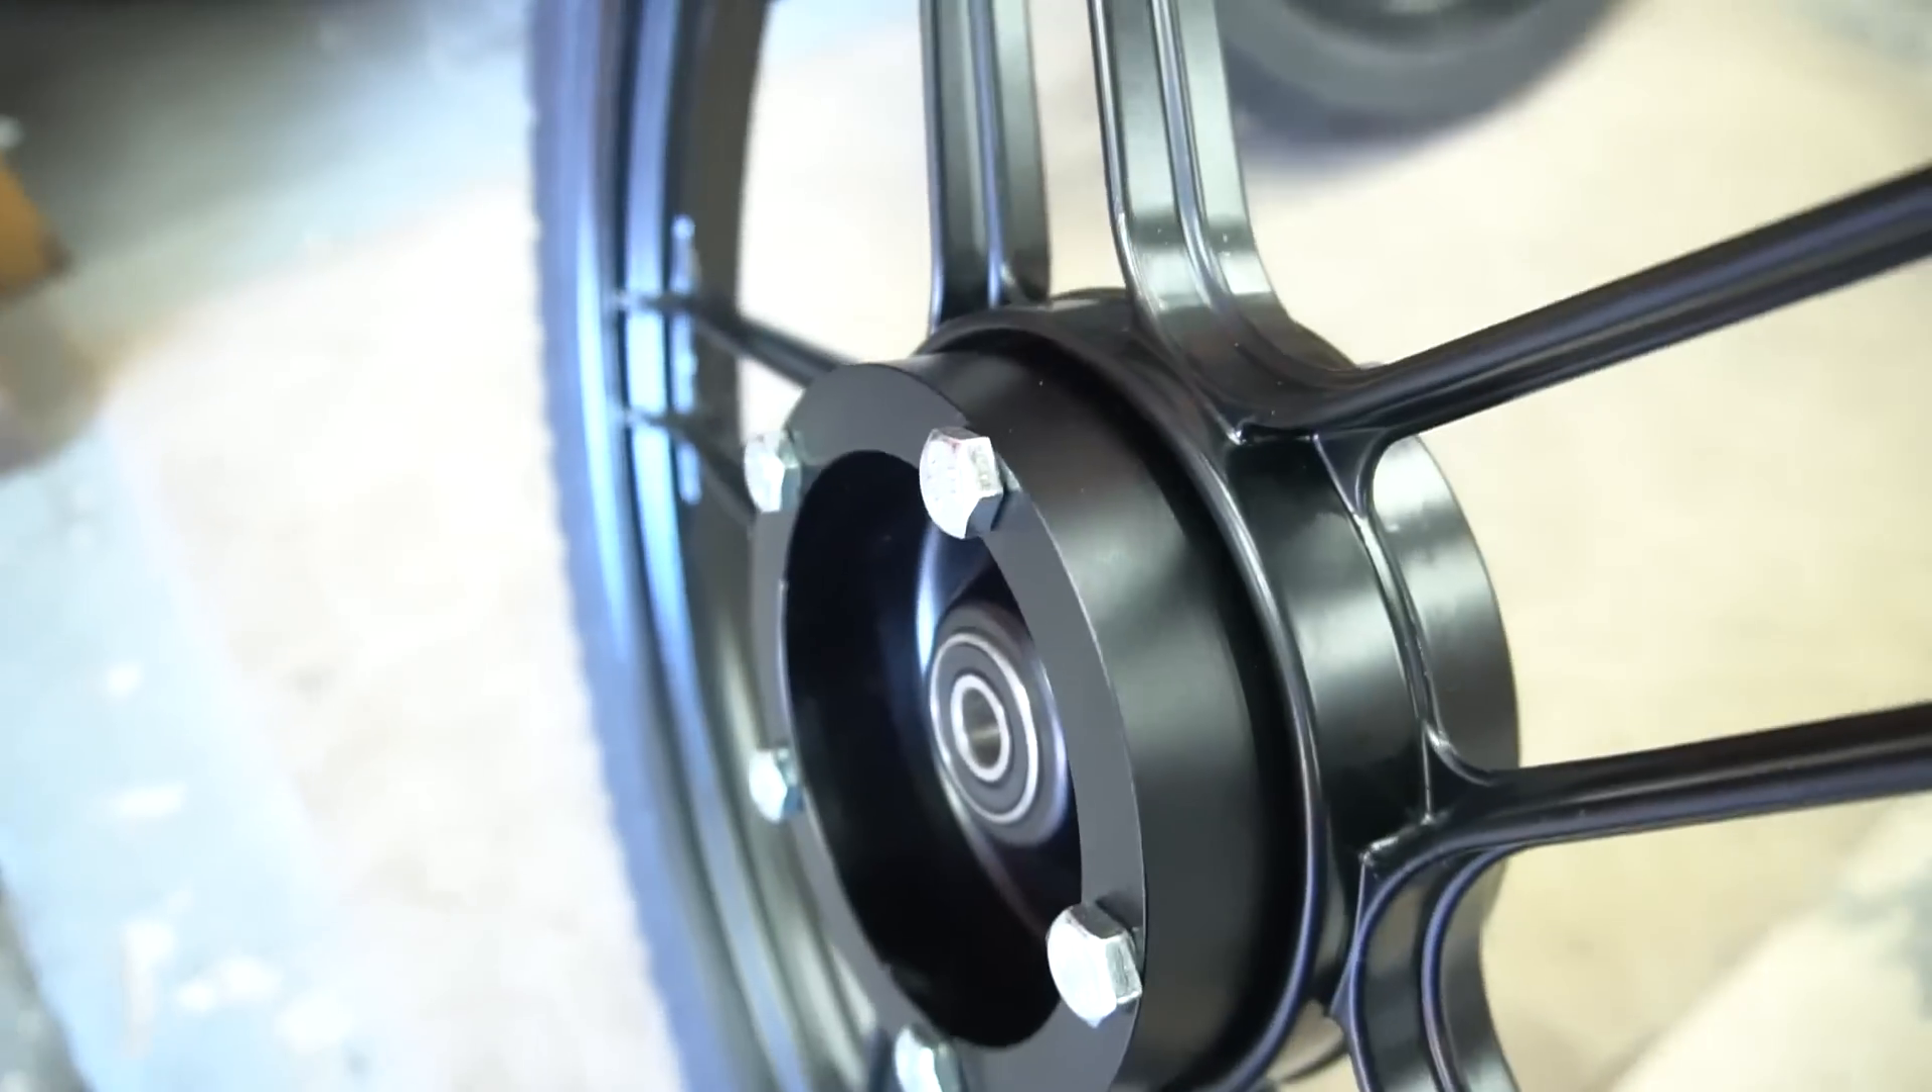Alright, so we got the front wheel put all together with the bearings pressed into the hub. So that's how we're looking.